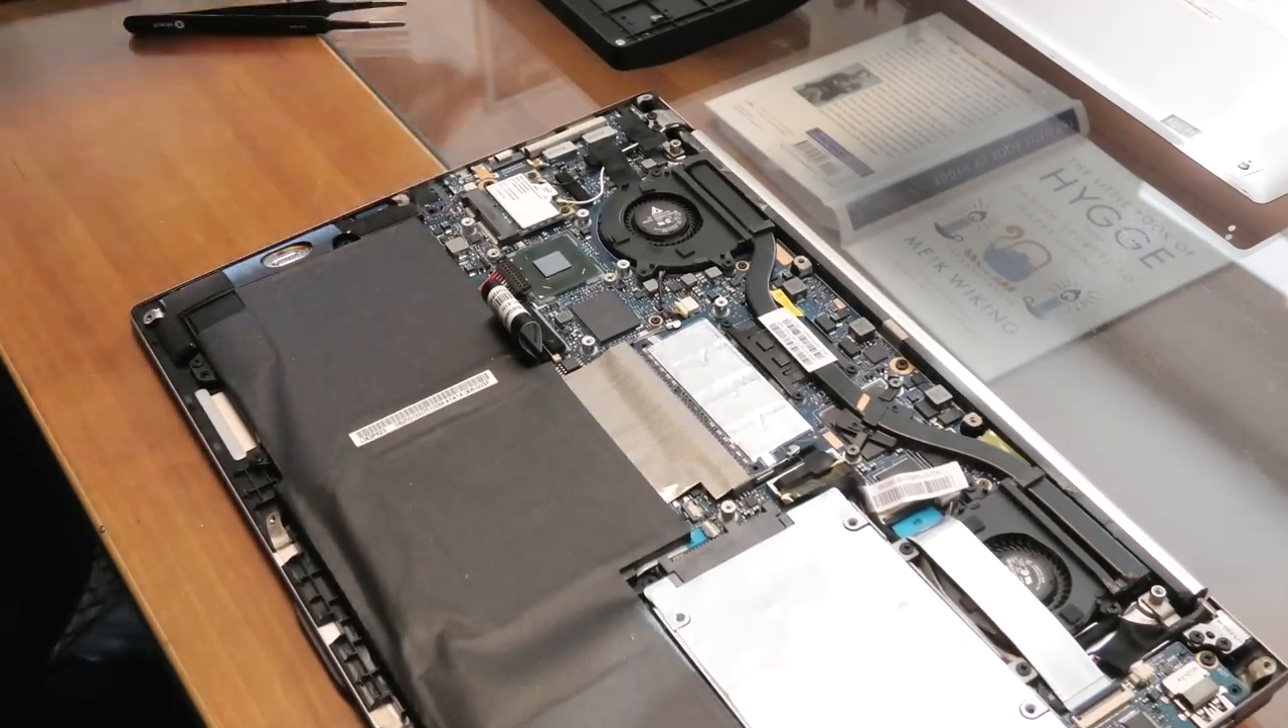The battery is in and we are in luck.